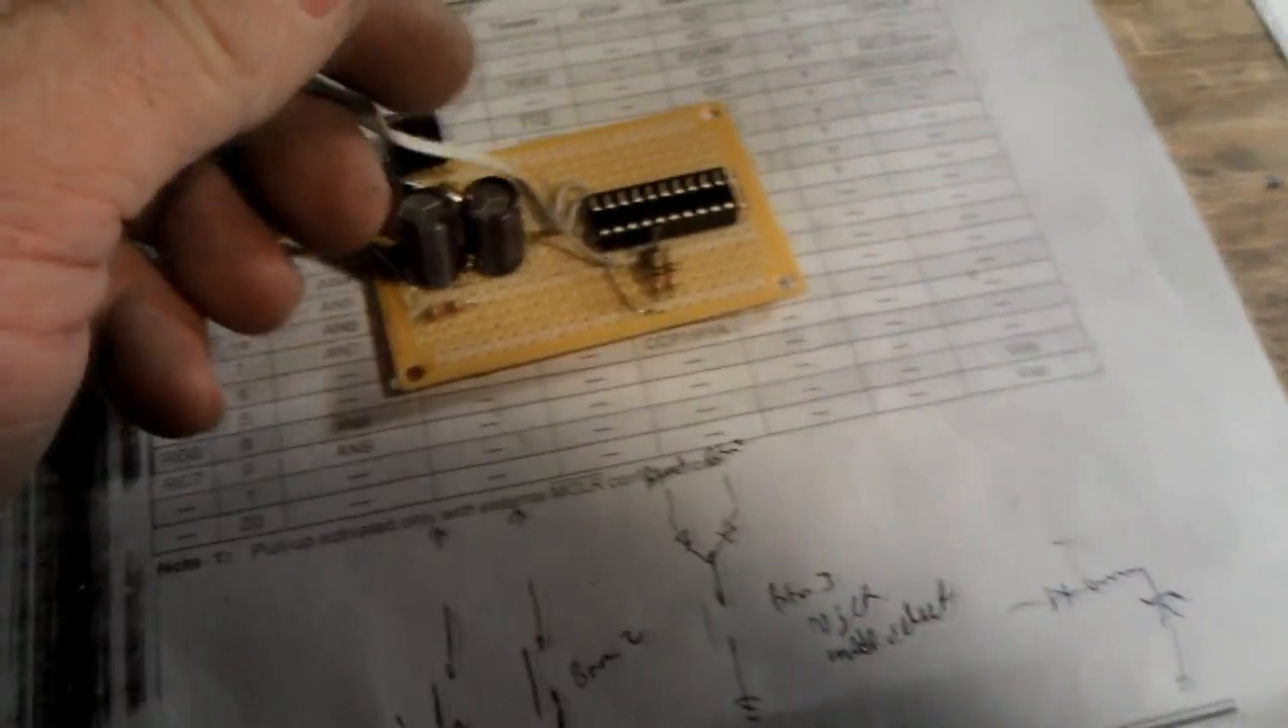Got my socket on the board.